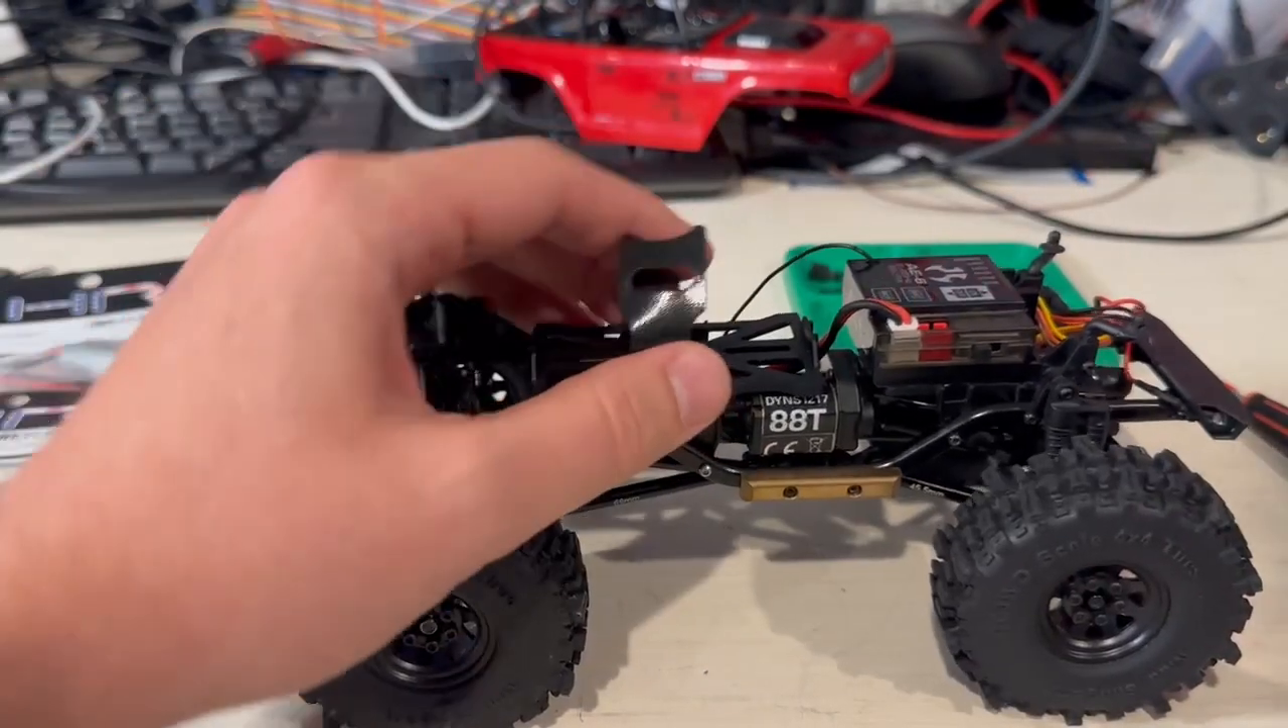Okay, body's off, set that aside.